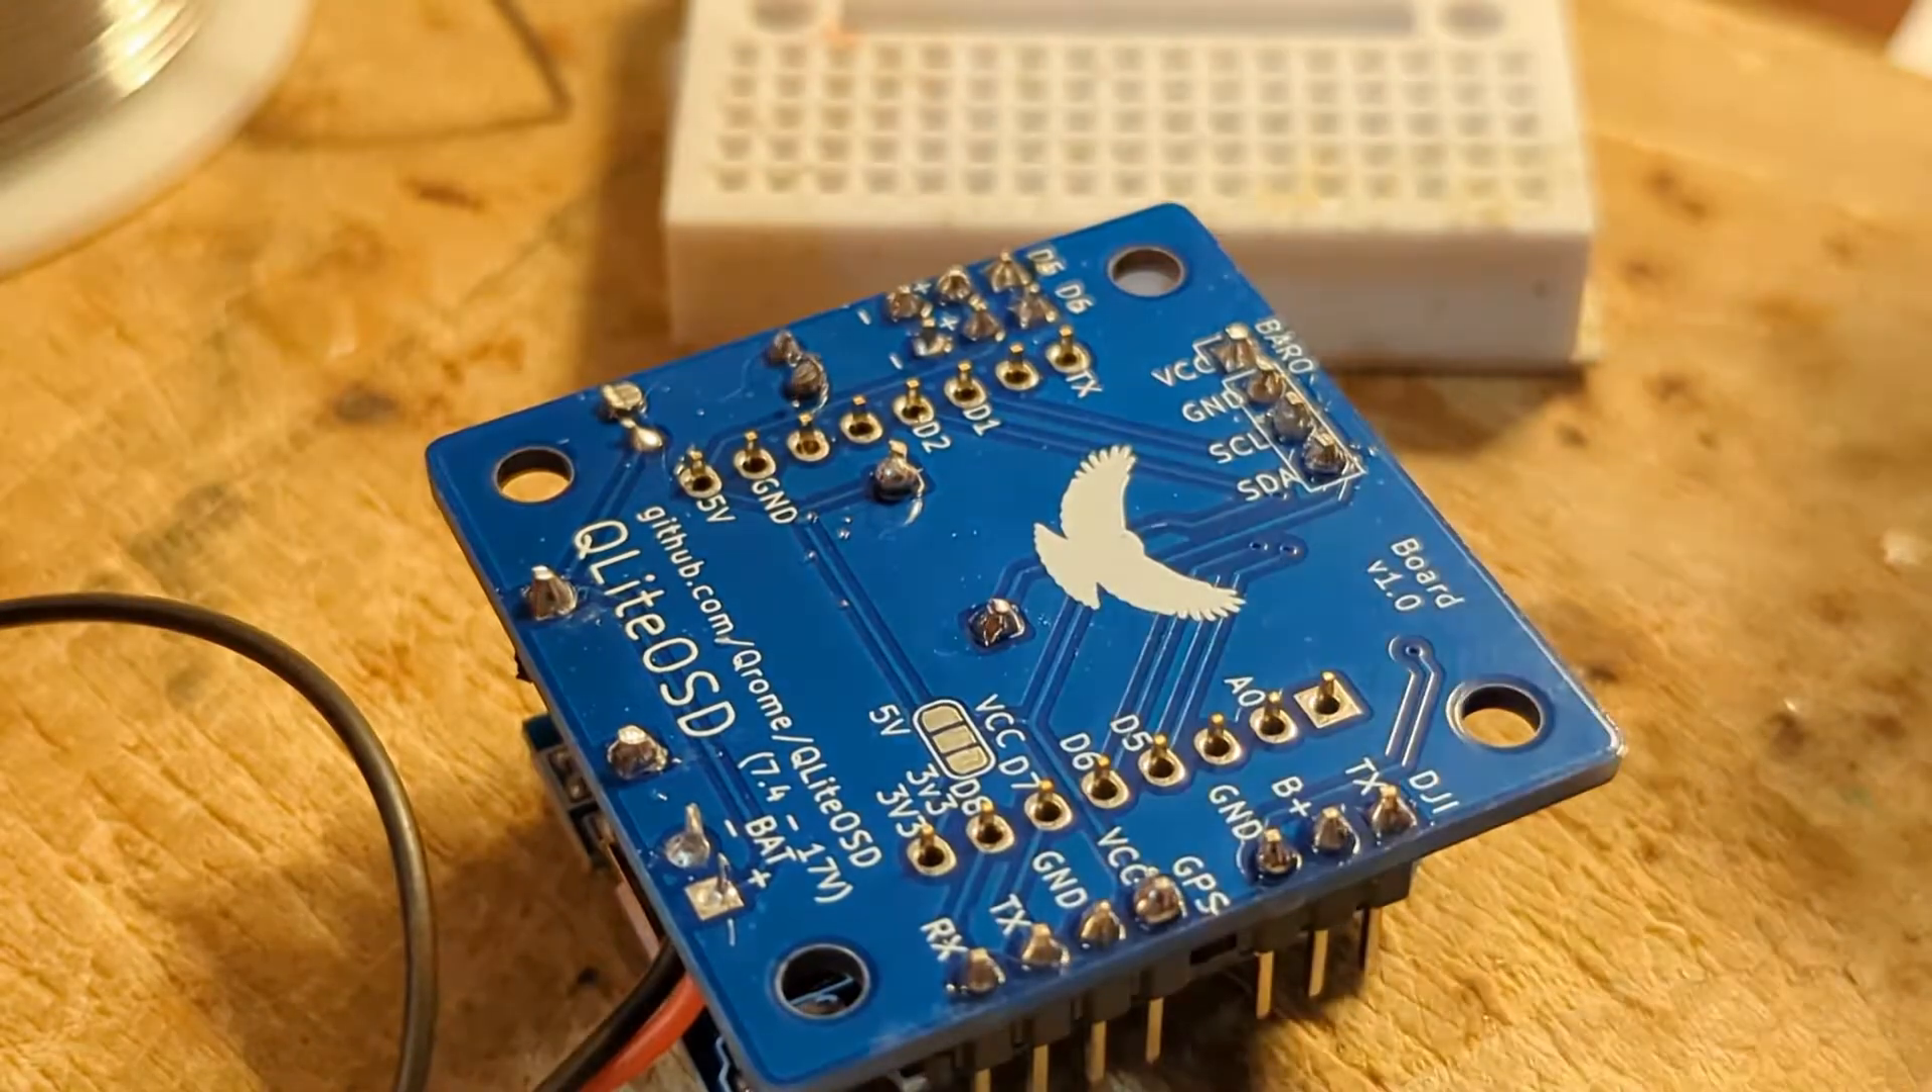You'll see now the female header pins are poking through the back of the main board.